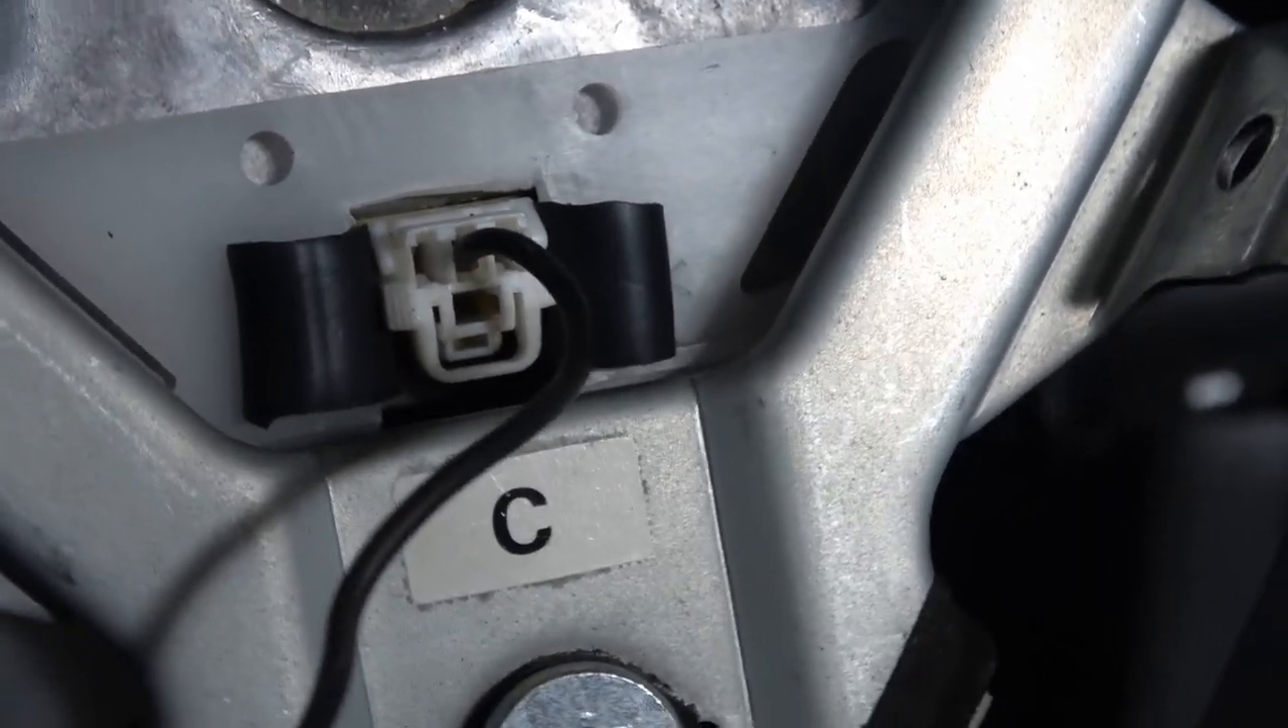And I just used a little bit of vacuum line and cut it to the right size and kind of wrapped around the plastic to help keep that switch a little bit more secure when it moves.